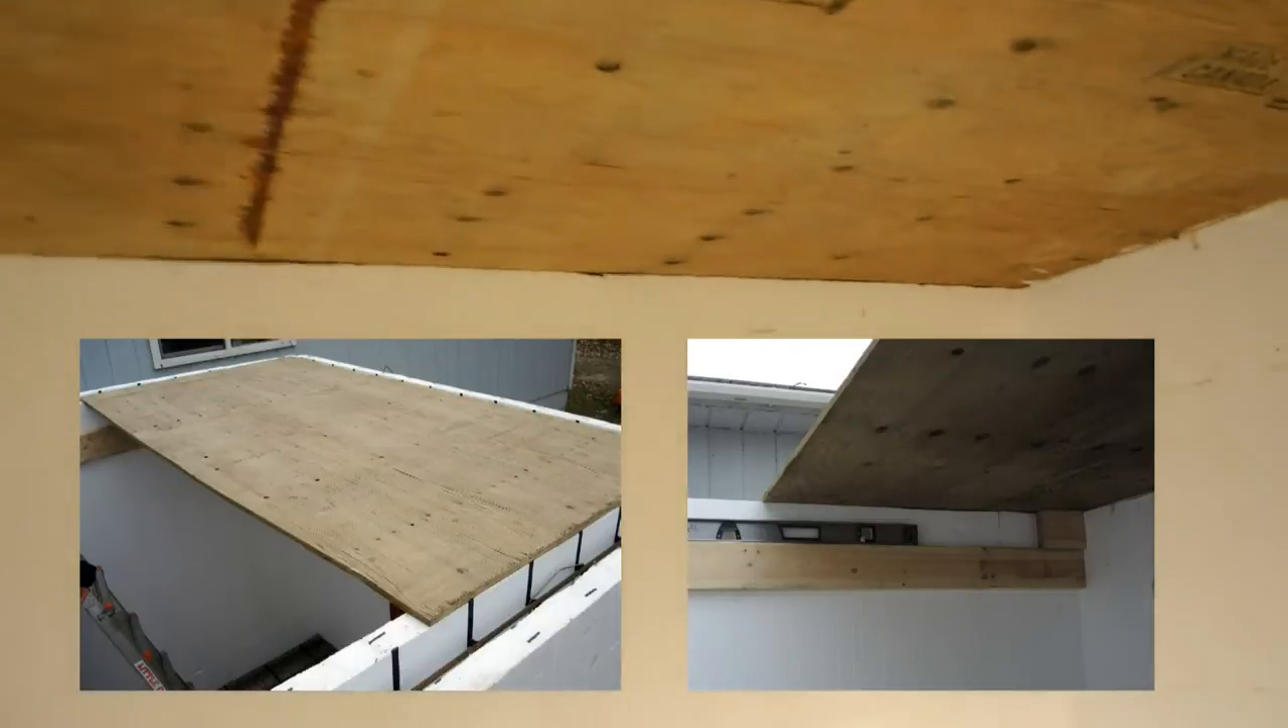And if we go inside and take a look, you'll see that we put 5 eighths plywood up on the ceiling. We use pressure treated plywood for that.